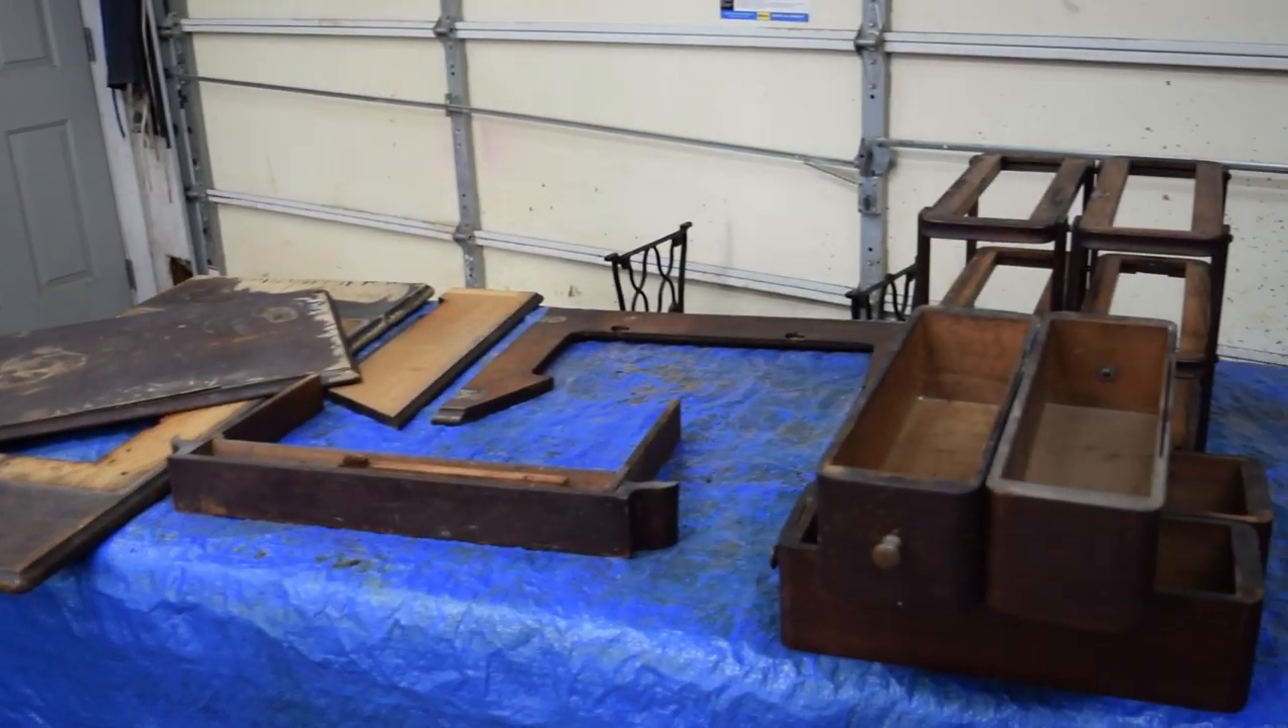And this is the fully disassembled cabinet.